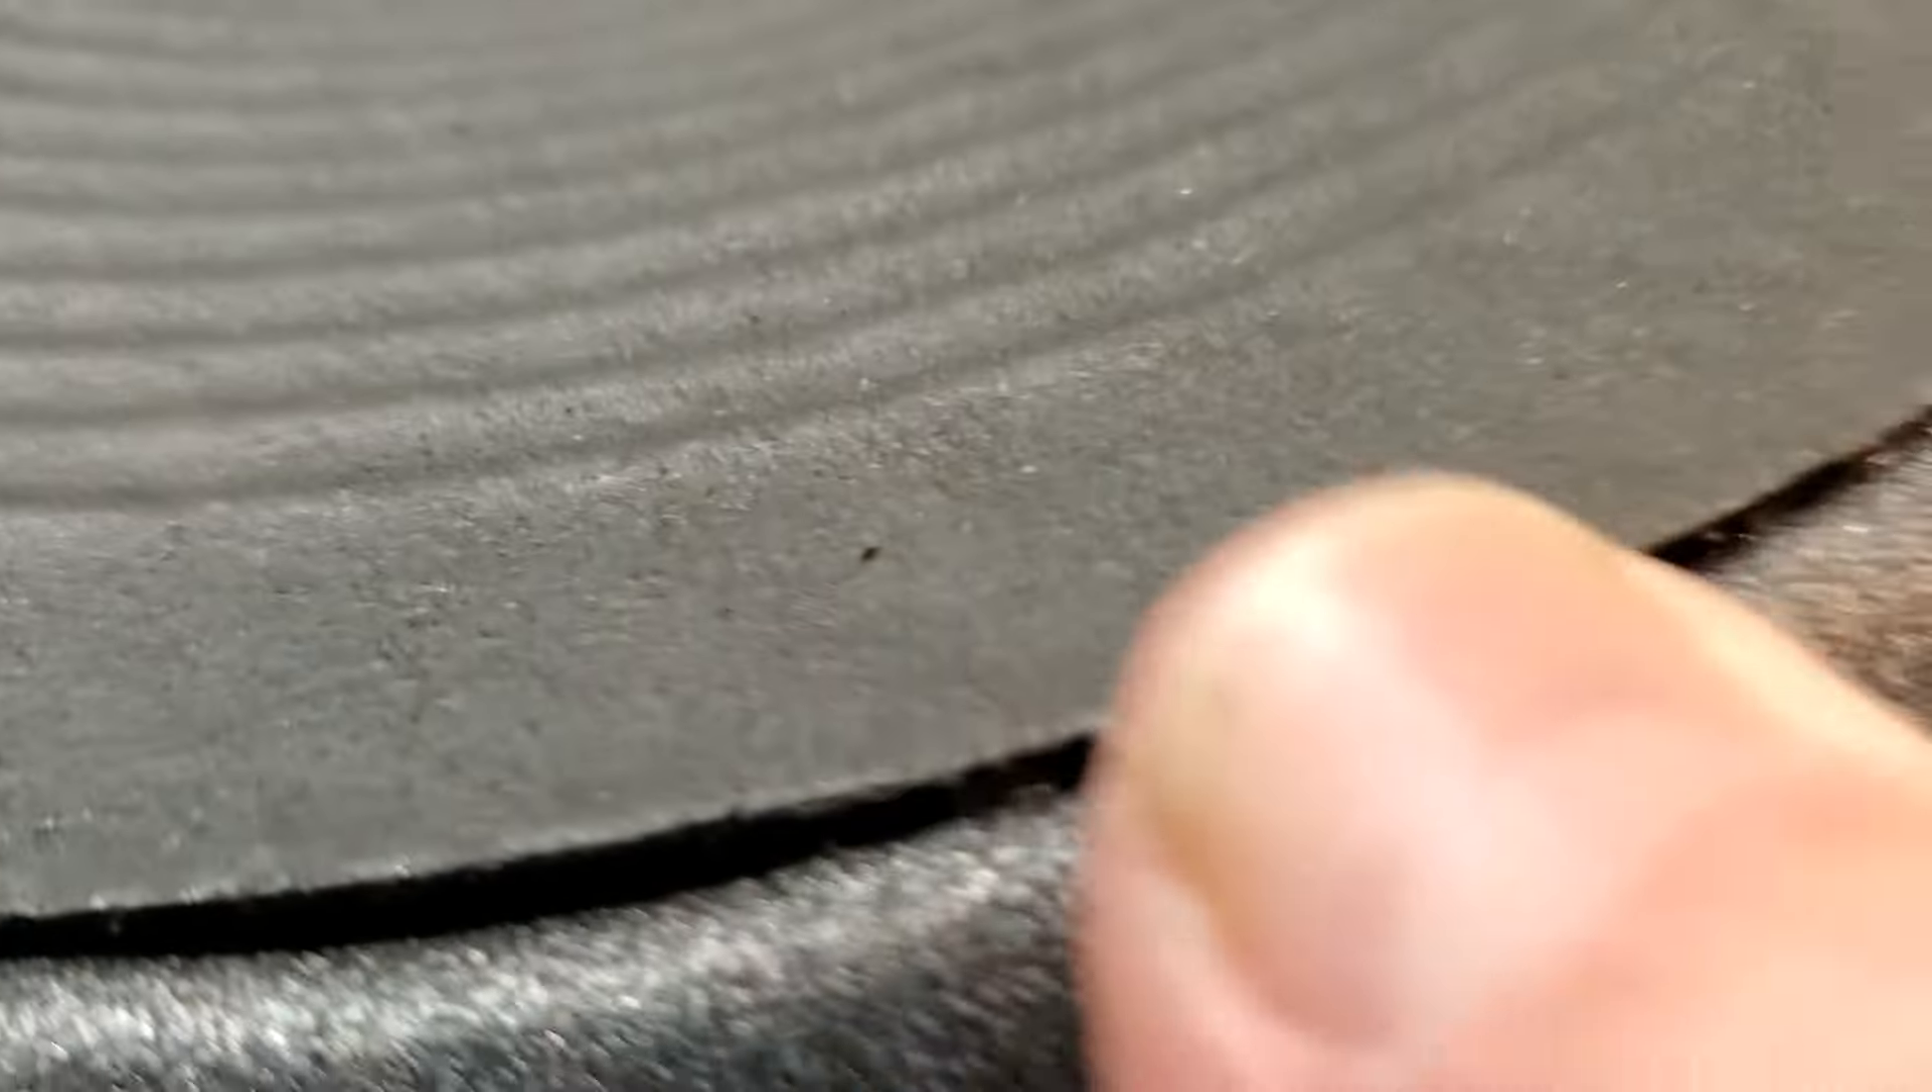There's a gap between the cone and the surround.